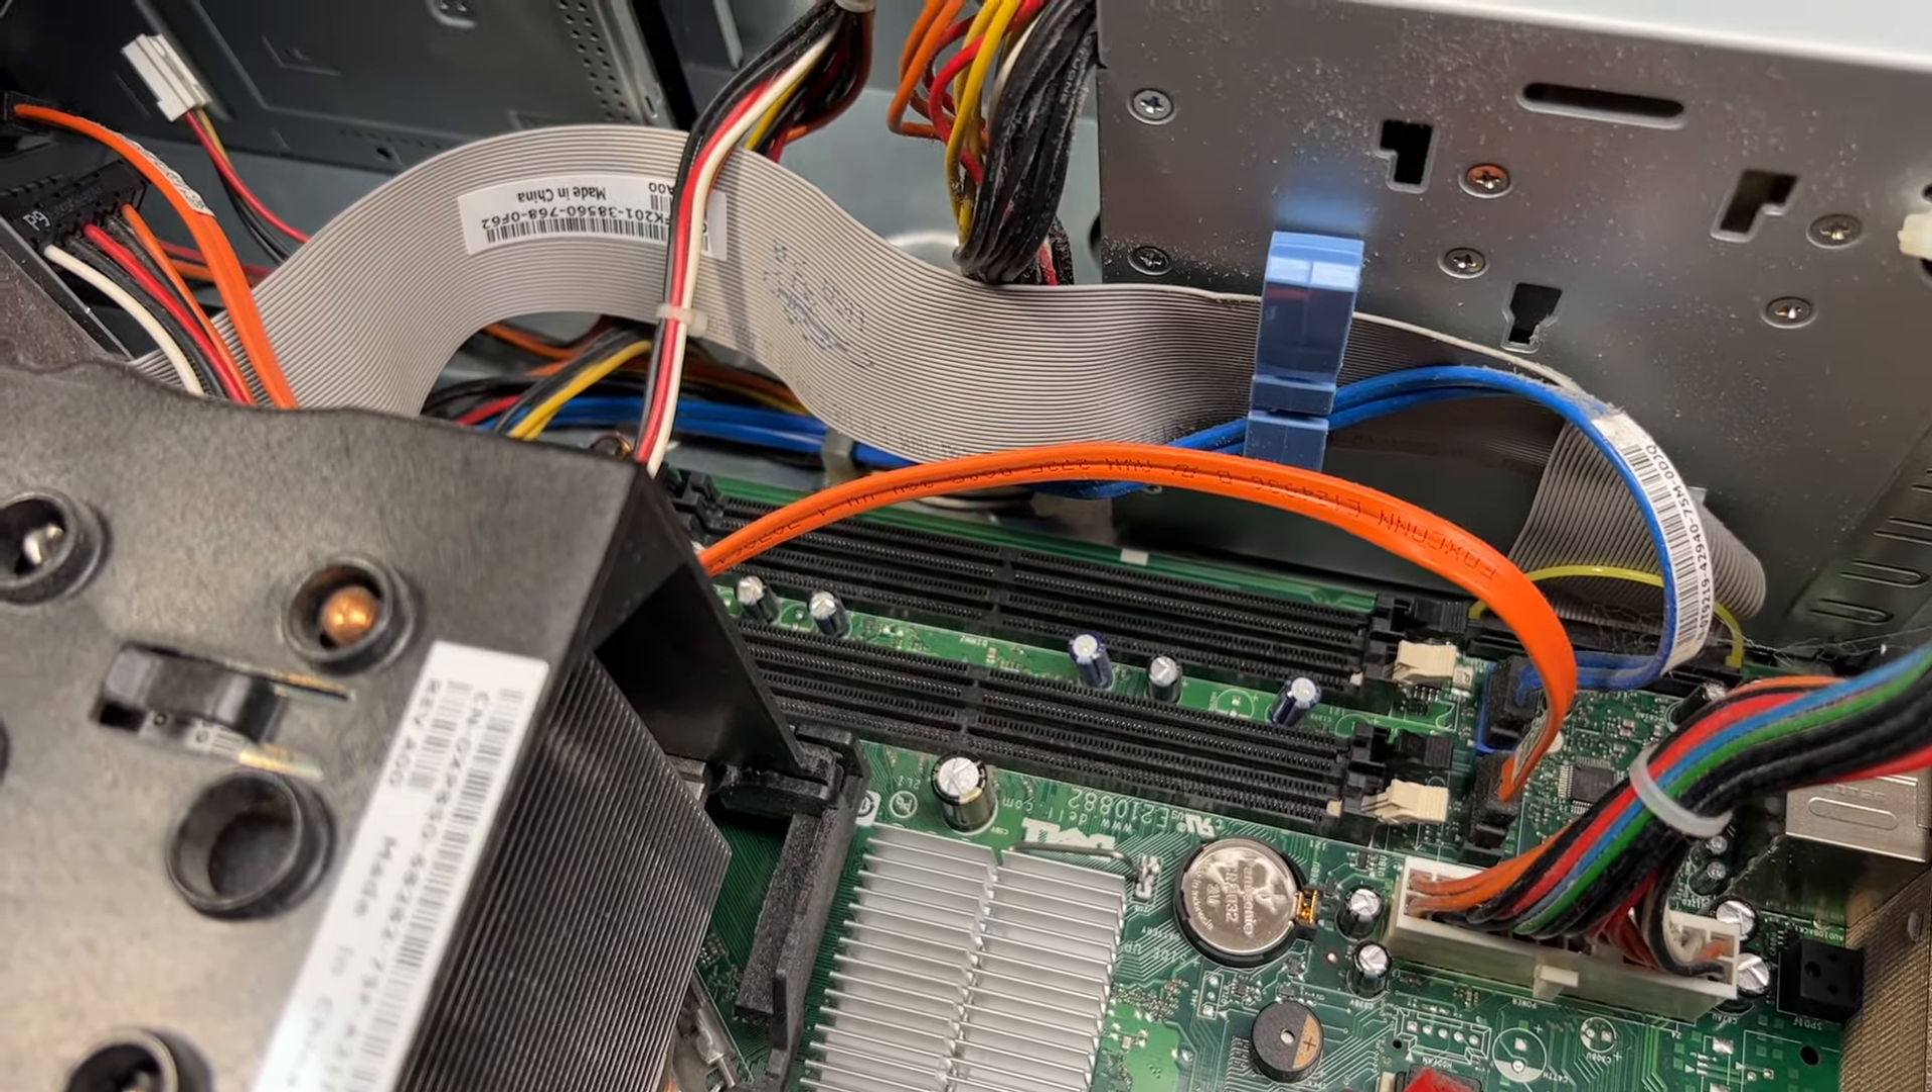Now, inside, everything is here except for the RAM. Somebody took the RAM out, but I'm pretty sure I have a couple sticks of DDR2, so that's no big deal.